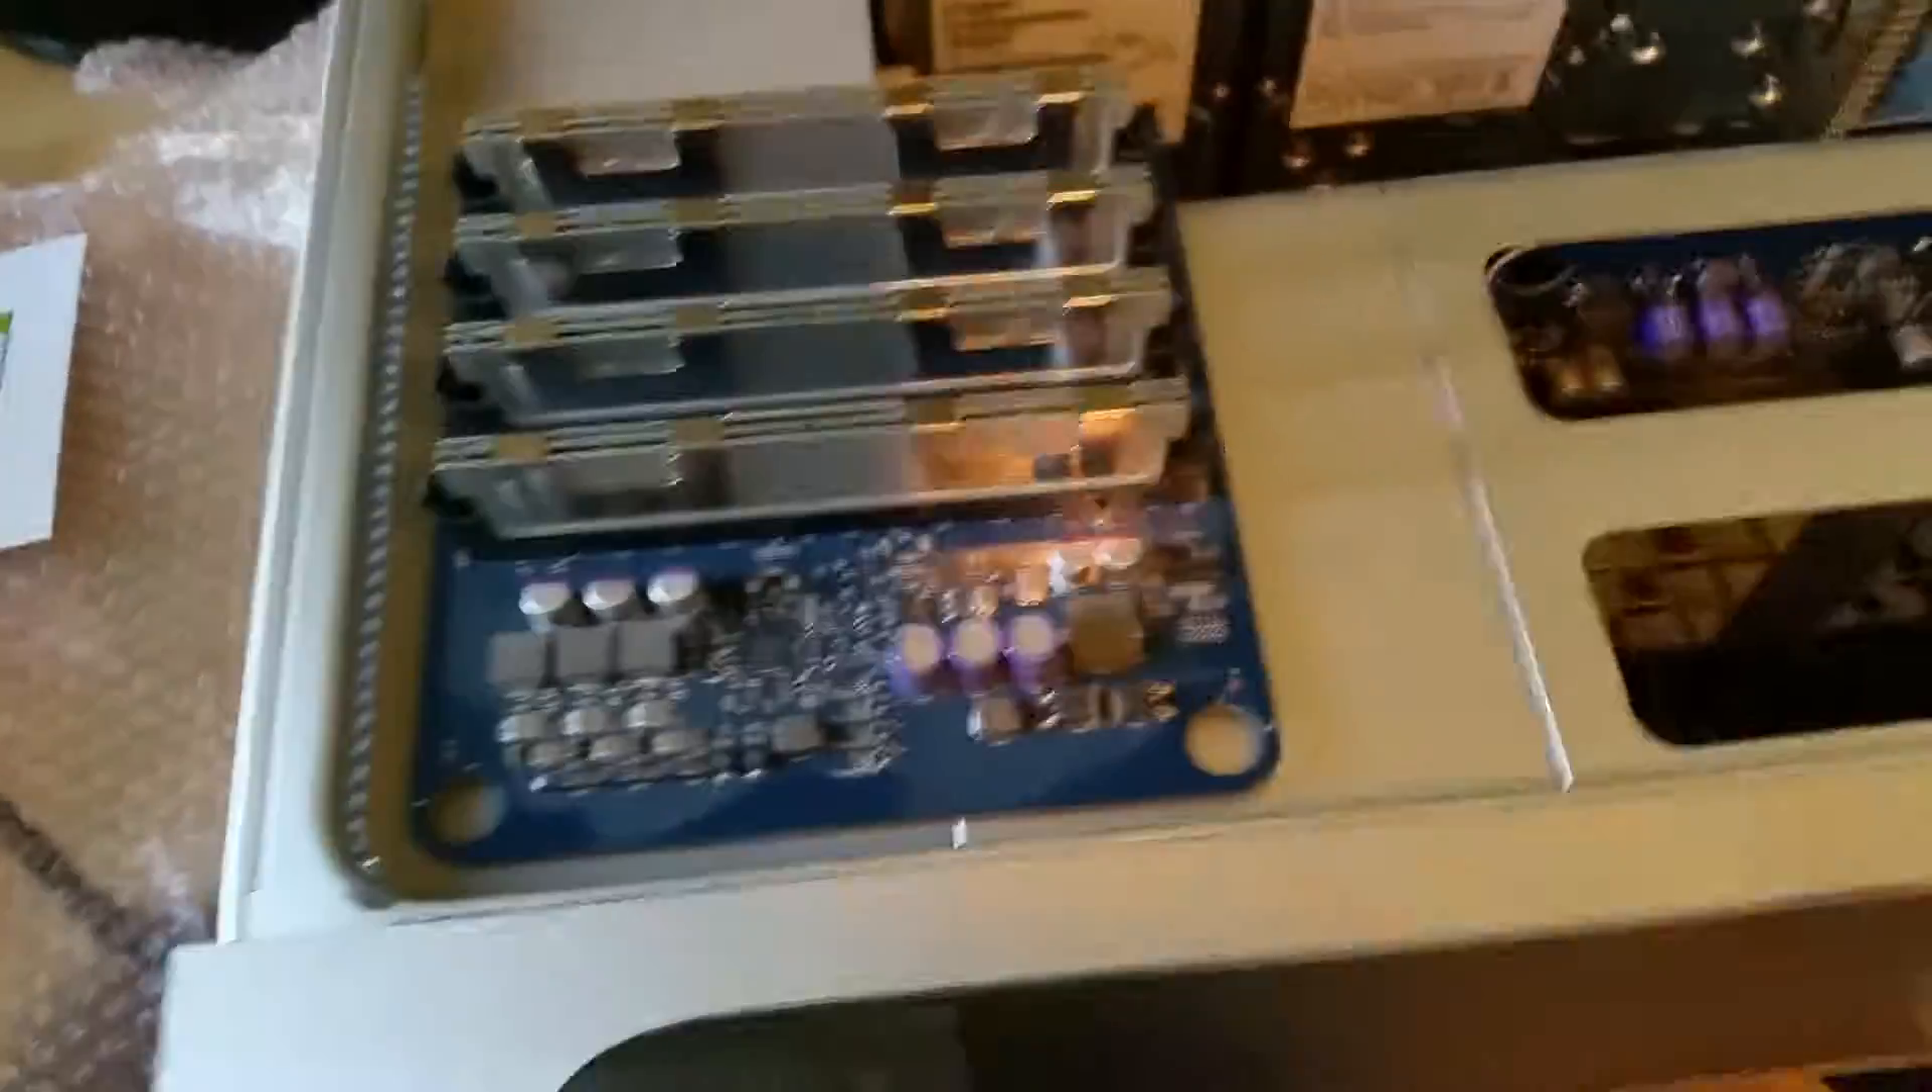Okay now we got all the ram in.